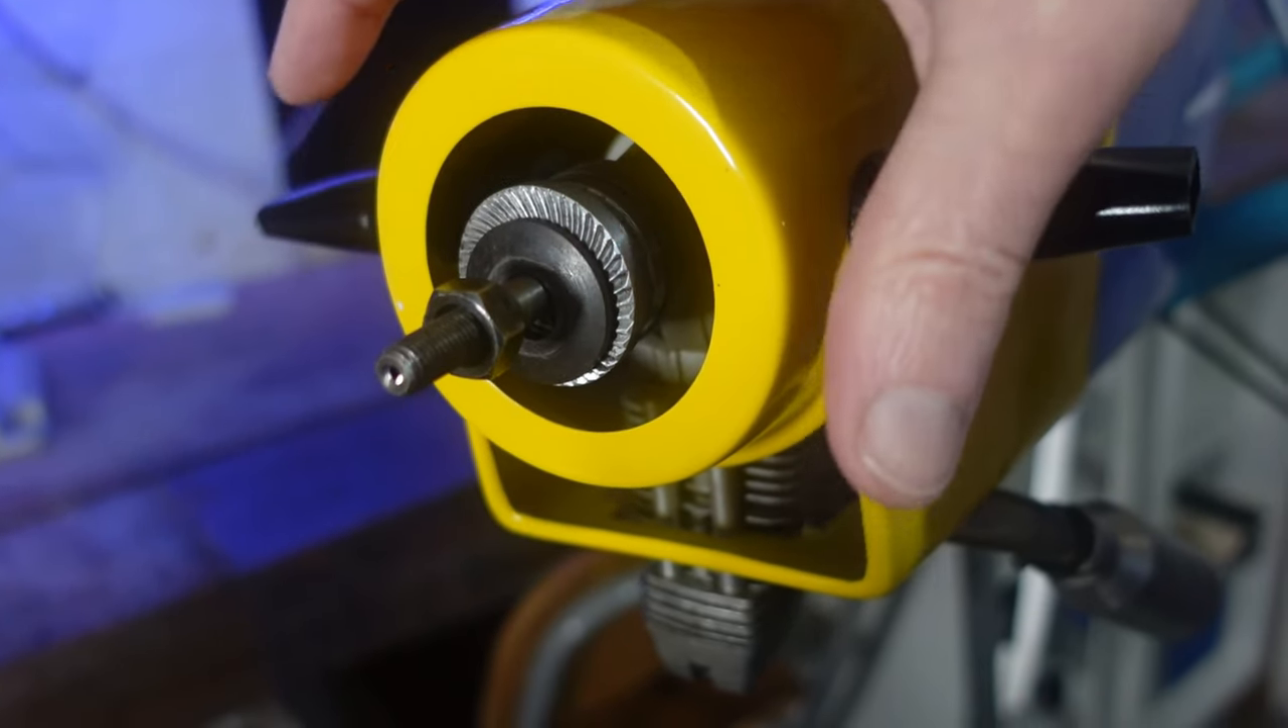It's nice and central the prop mount inside the cowl.